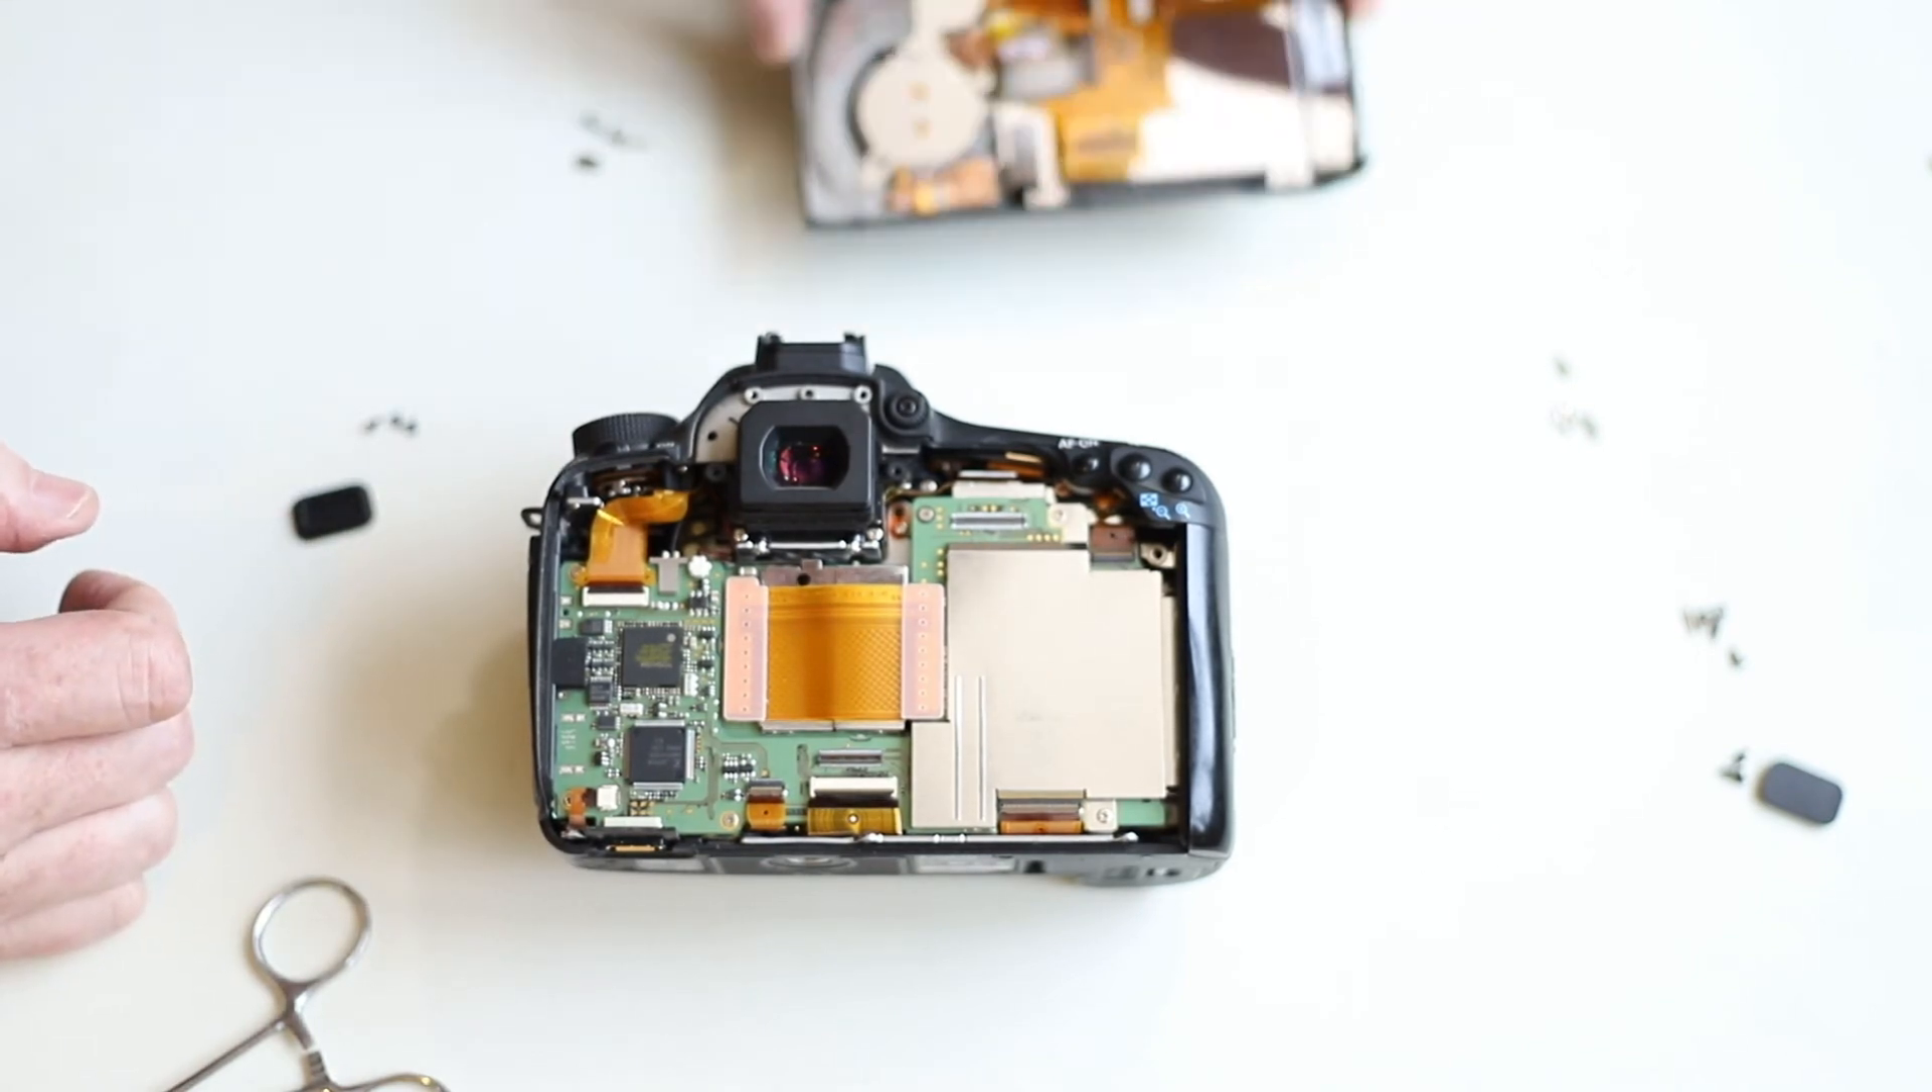That just leaves the rear cover to plug into the board now.